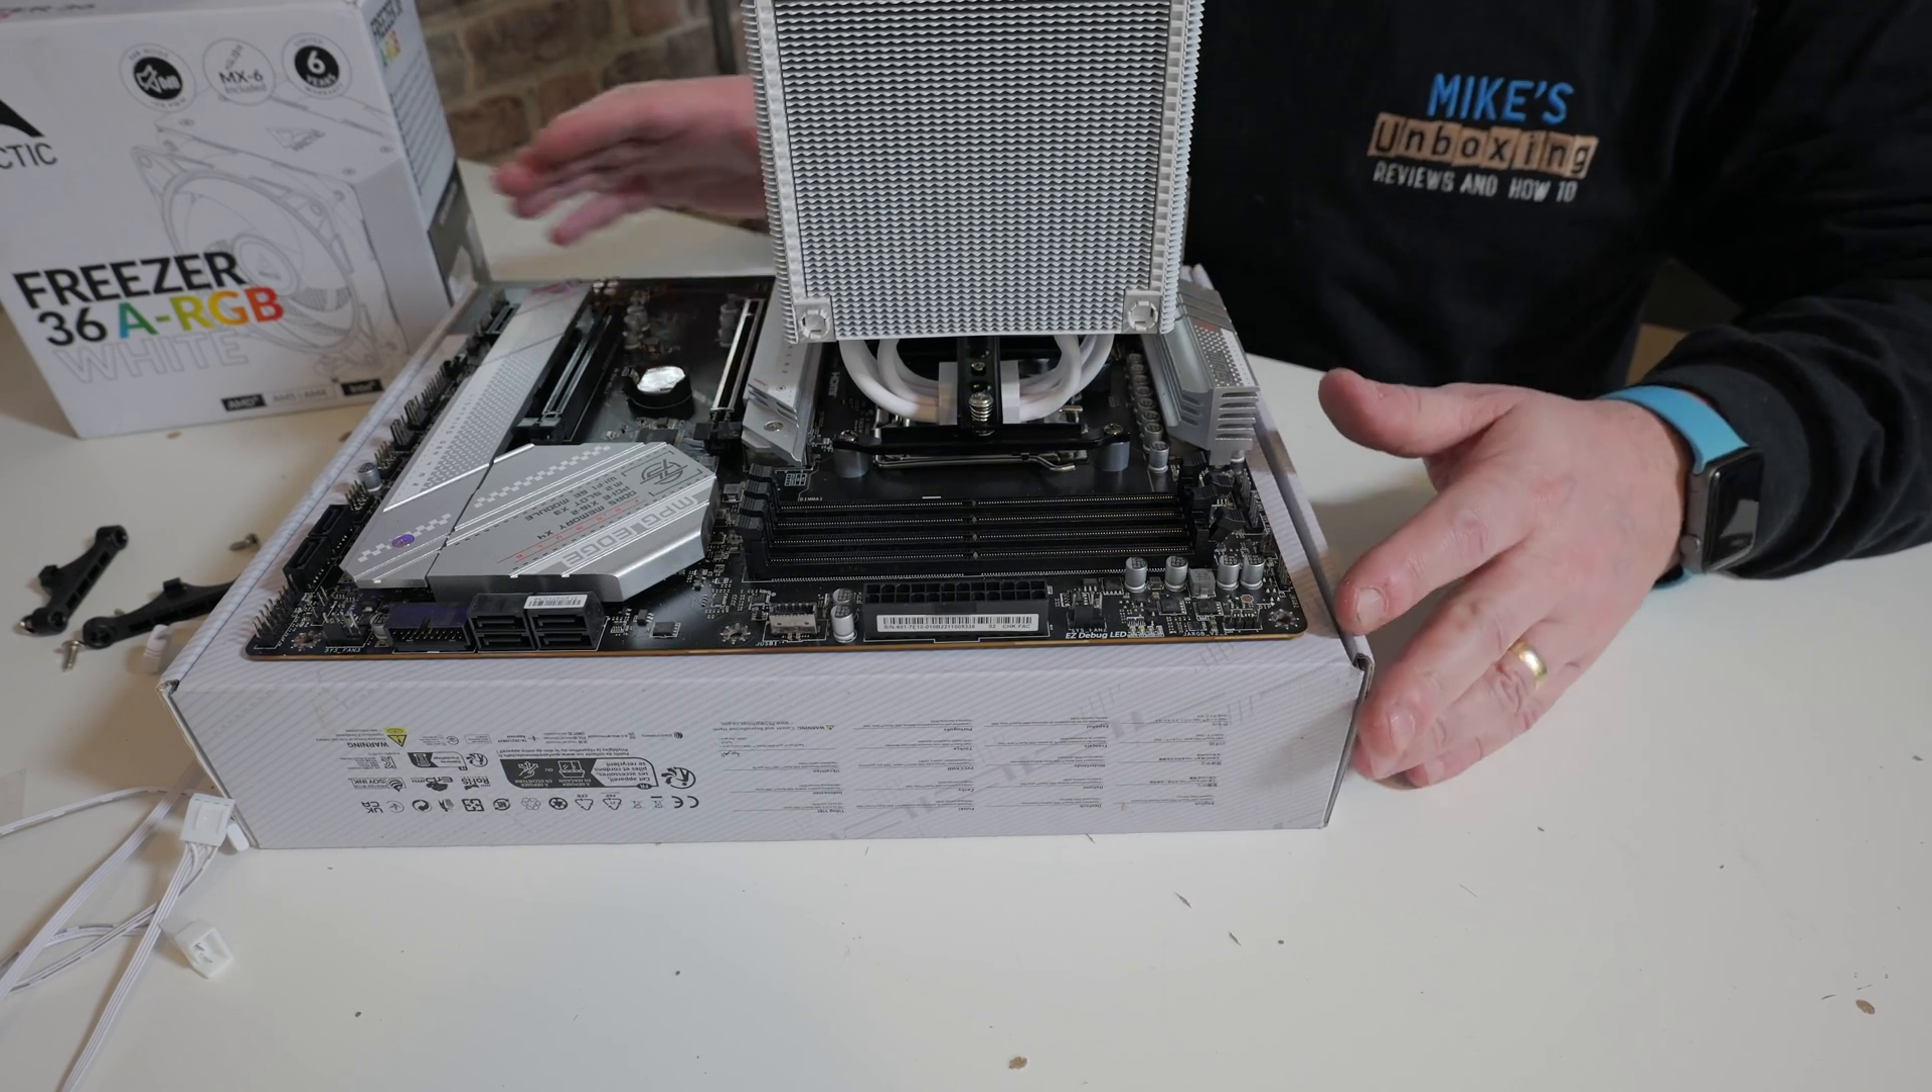So, that is the actual installation of the cooler done.